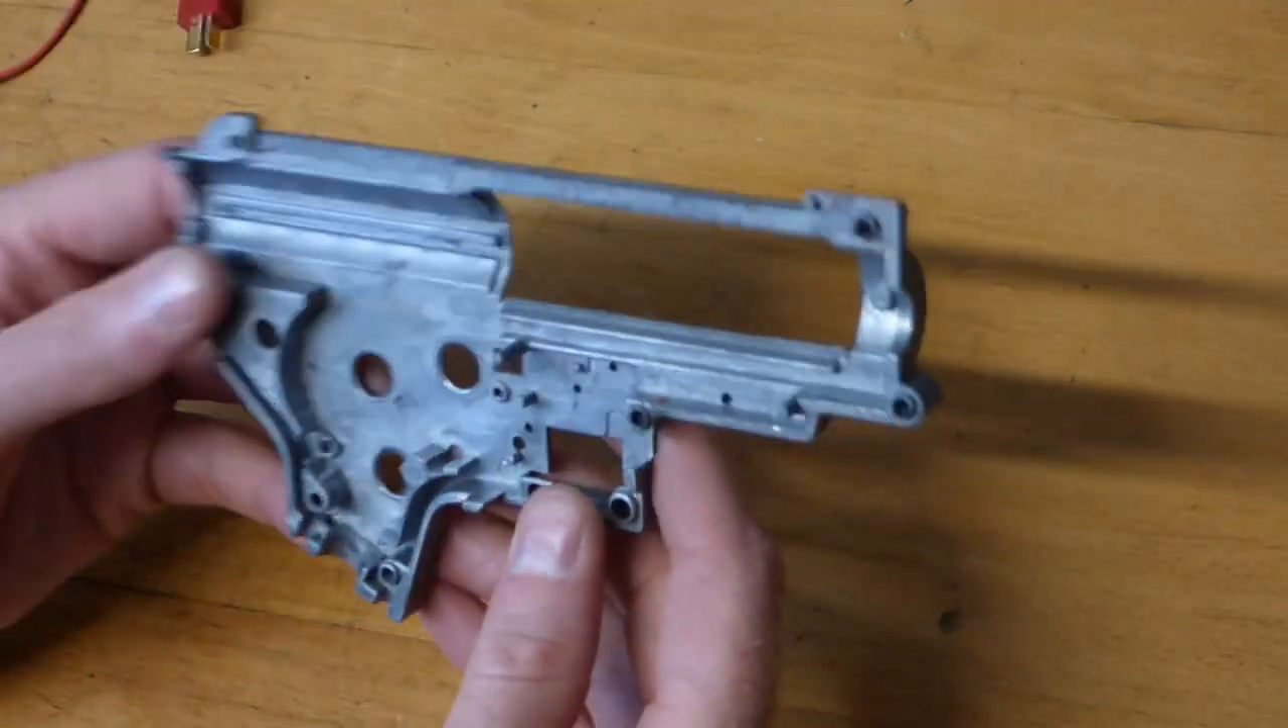At this point i've completely stripped everything out of the gearbox i've even taken all of the grease out.